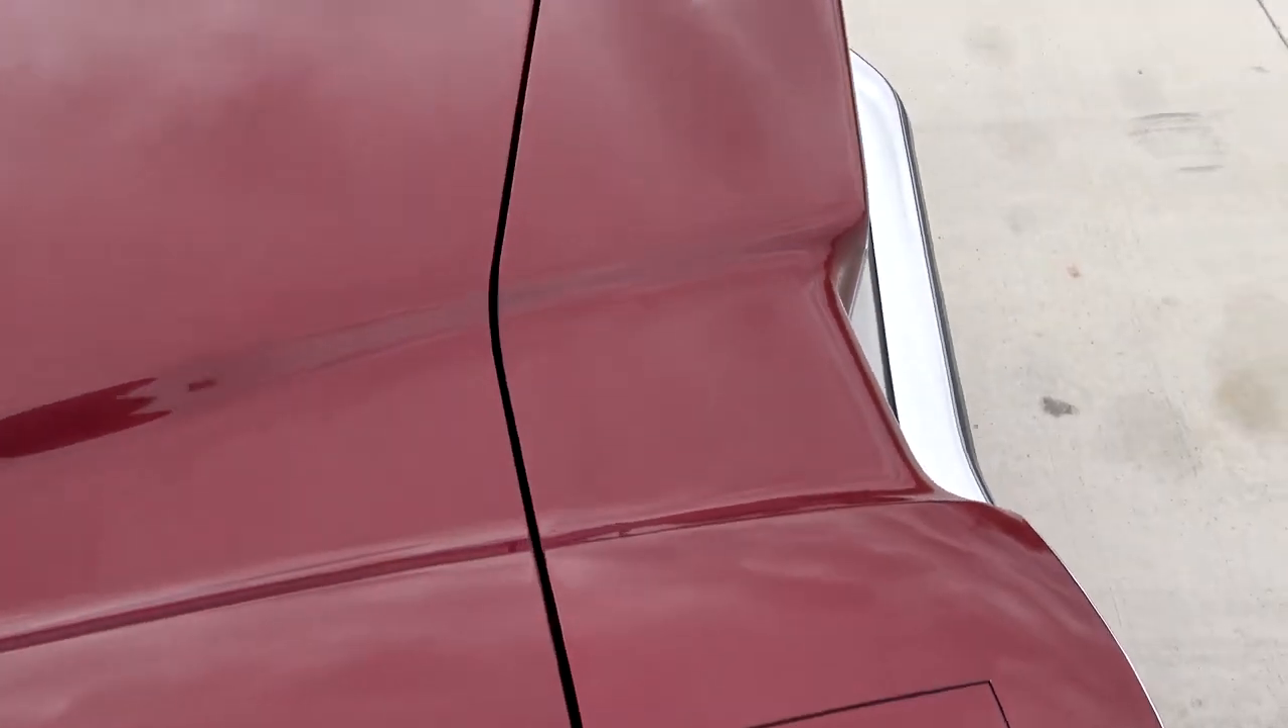The lines are excellent. As far as the top of the fender, the top of the hood lines up perfectly. All the way across the front edge of this car just lines up awesome. I mean, nice and flush.